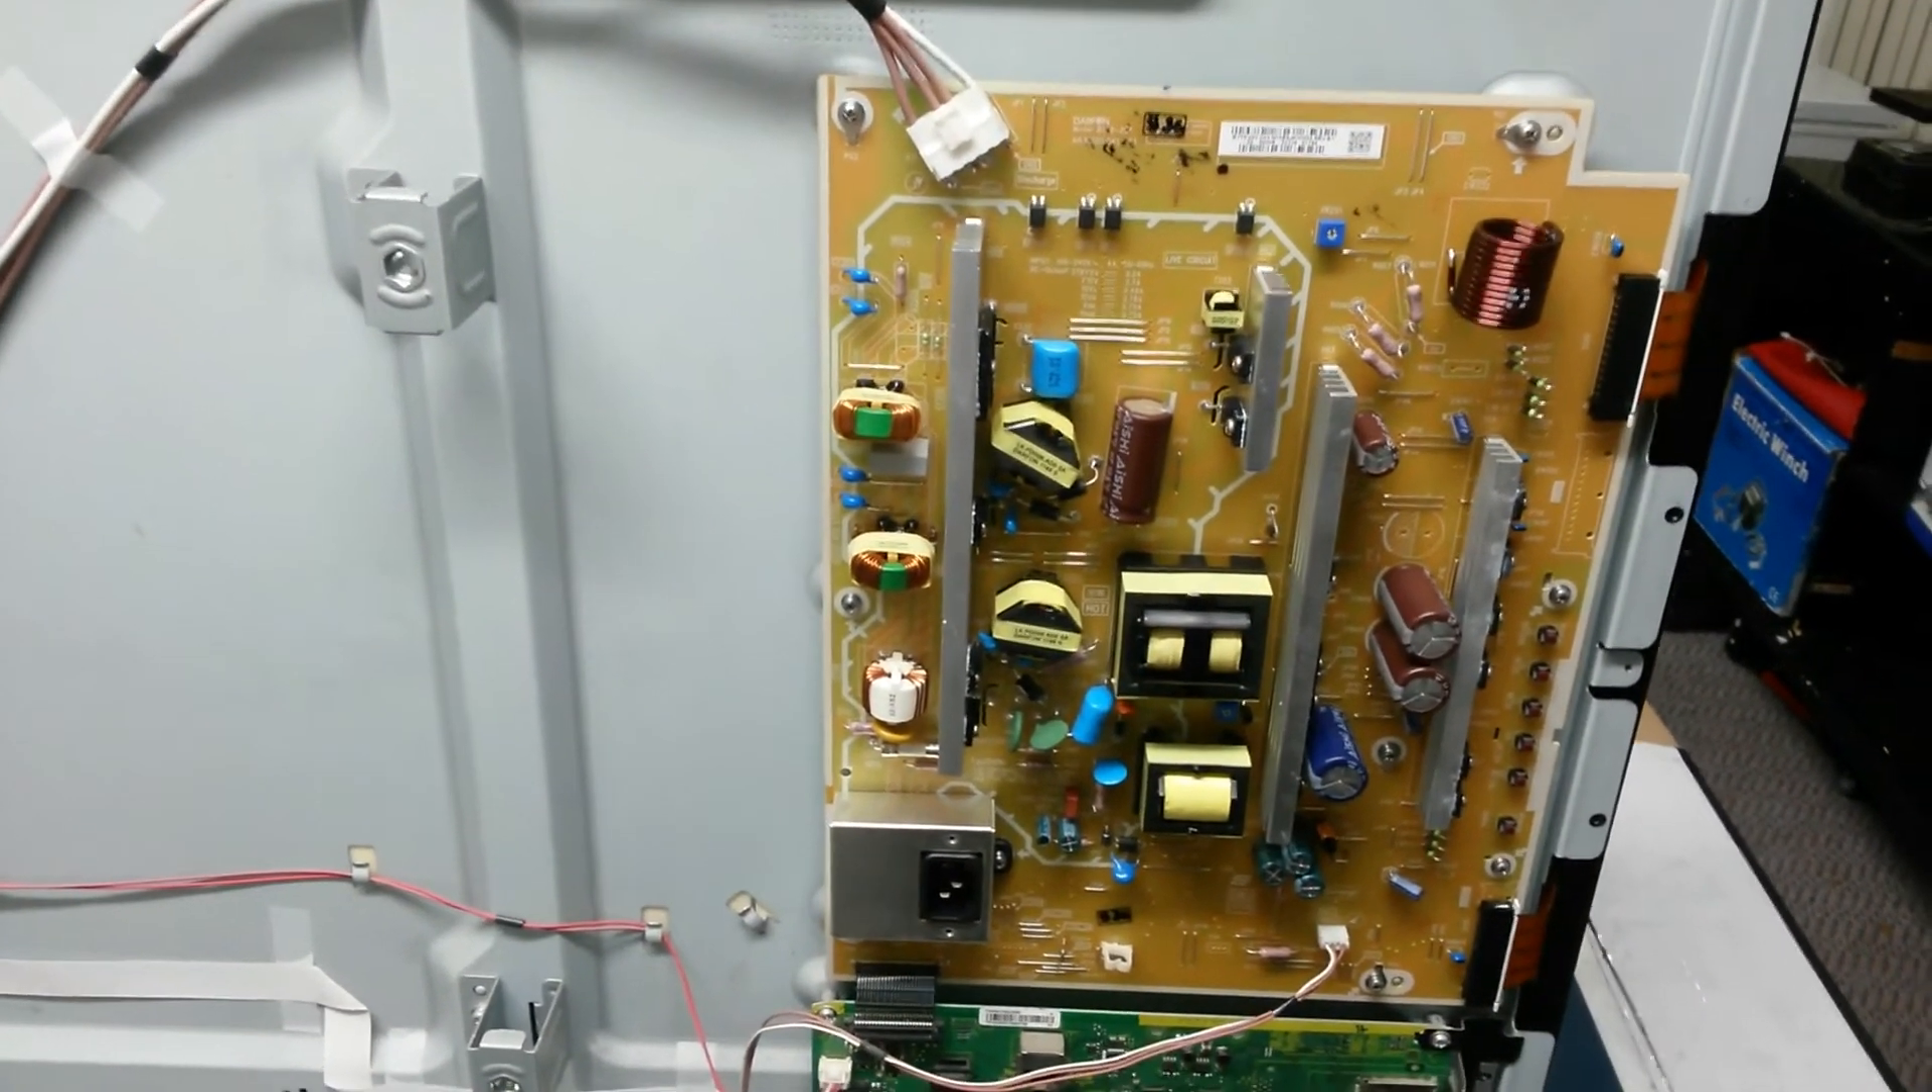Alright, so I've gone ahead and put the board back into the TV.